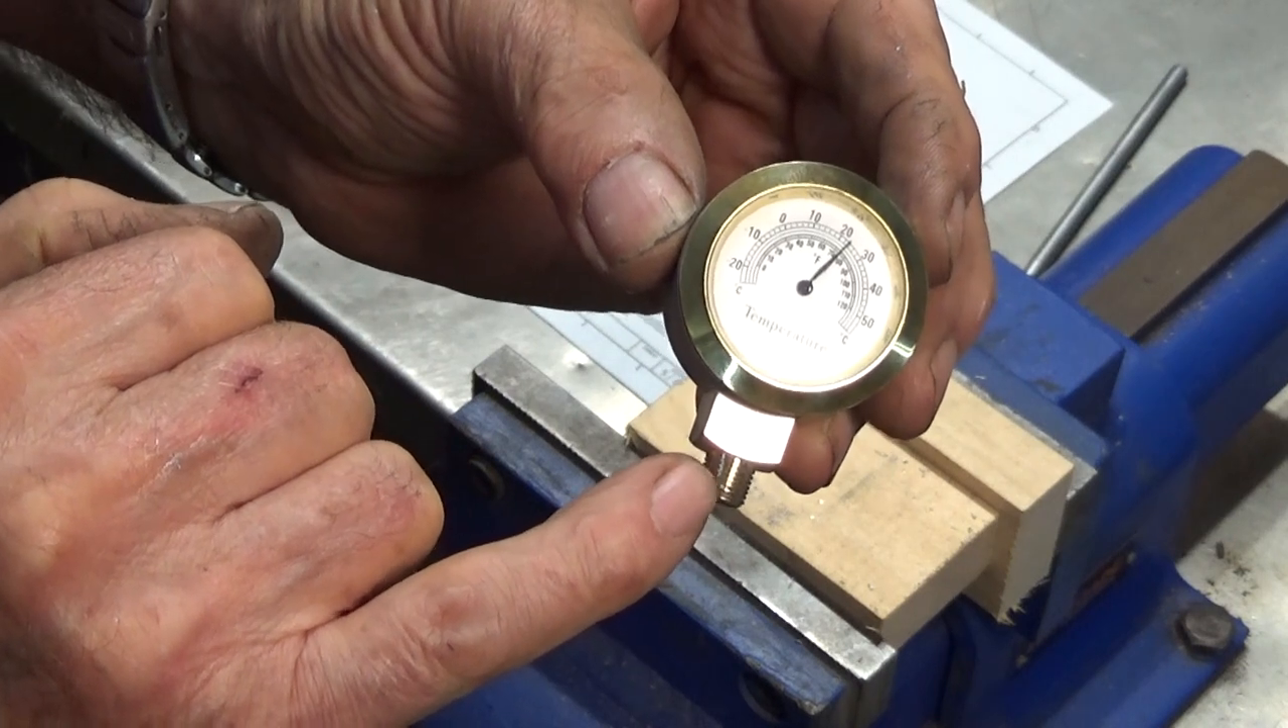And I've got the threaded coupling on here.